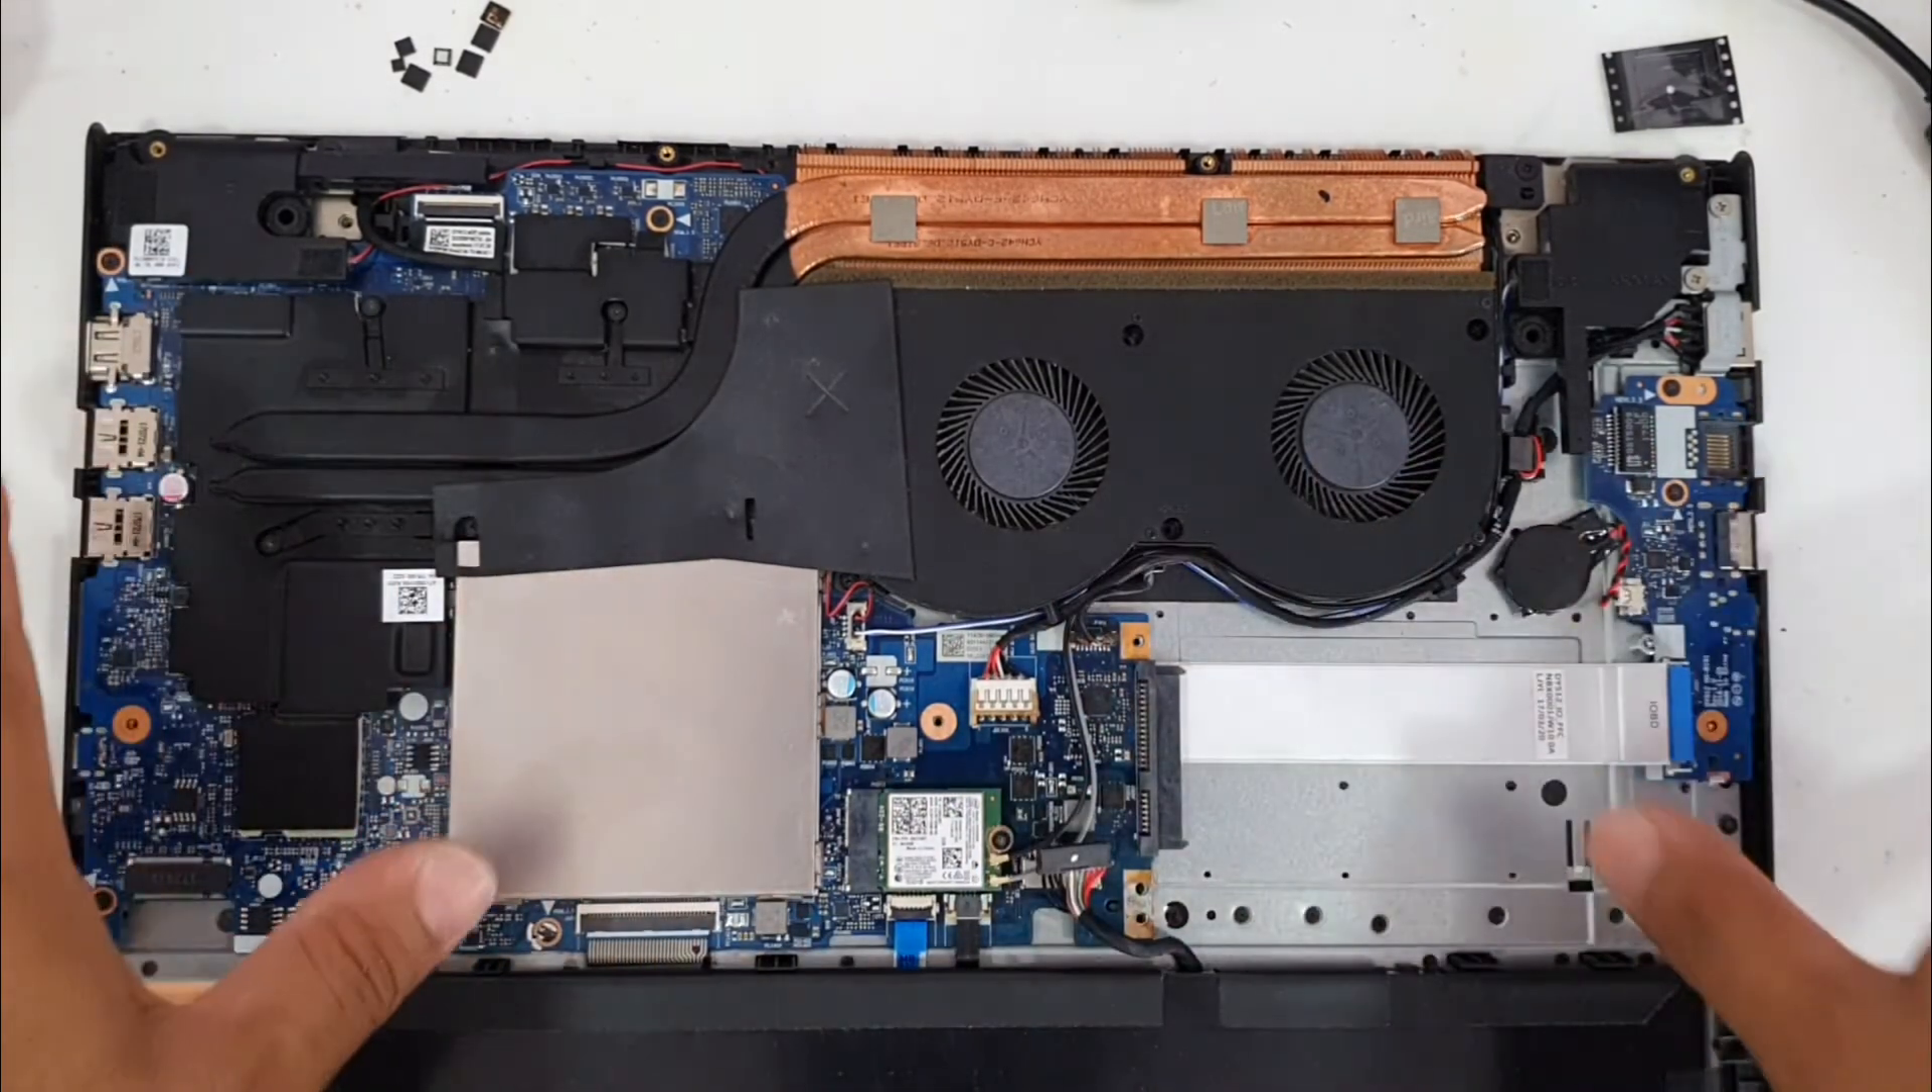I will show you when I fit it on the laptop. Okay. So I fit the motherboard to the laptop.